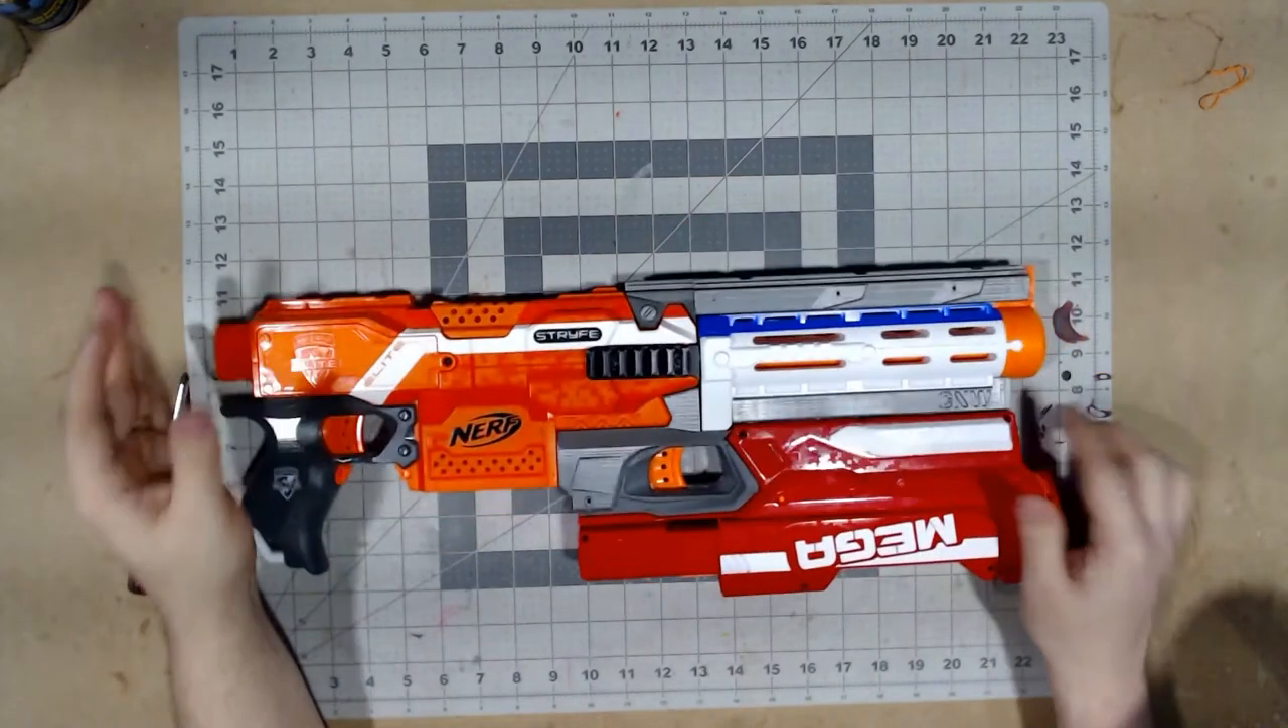The strifle is, or the strifle kit is now all together.